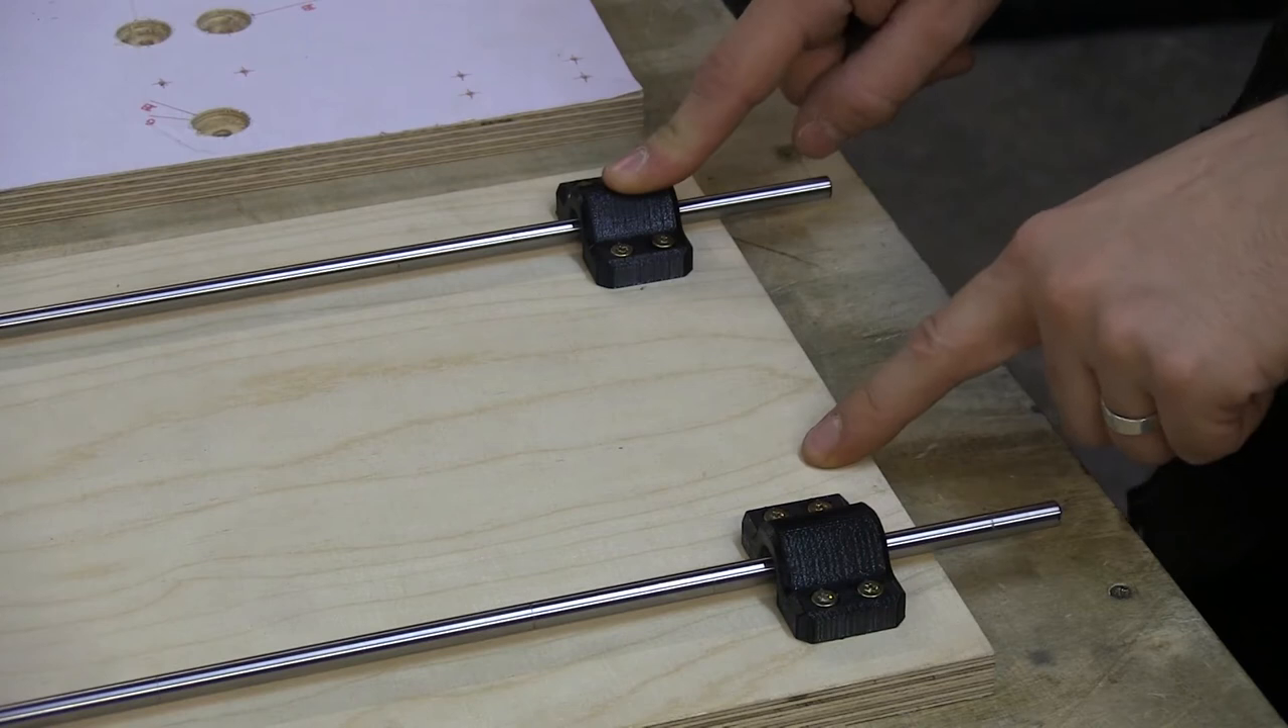I have now mounted the linear bearings for the lower book holder.